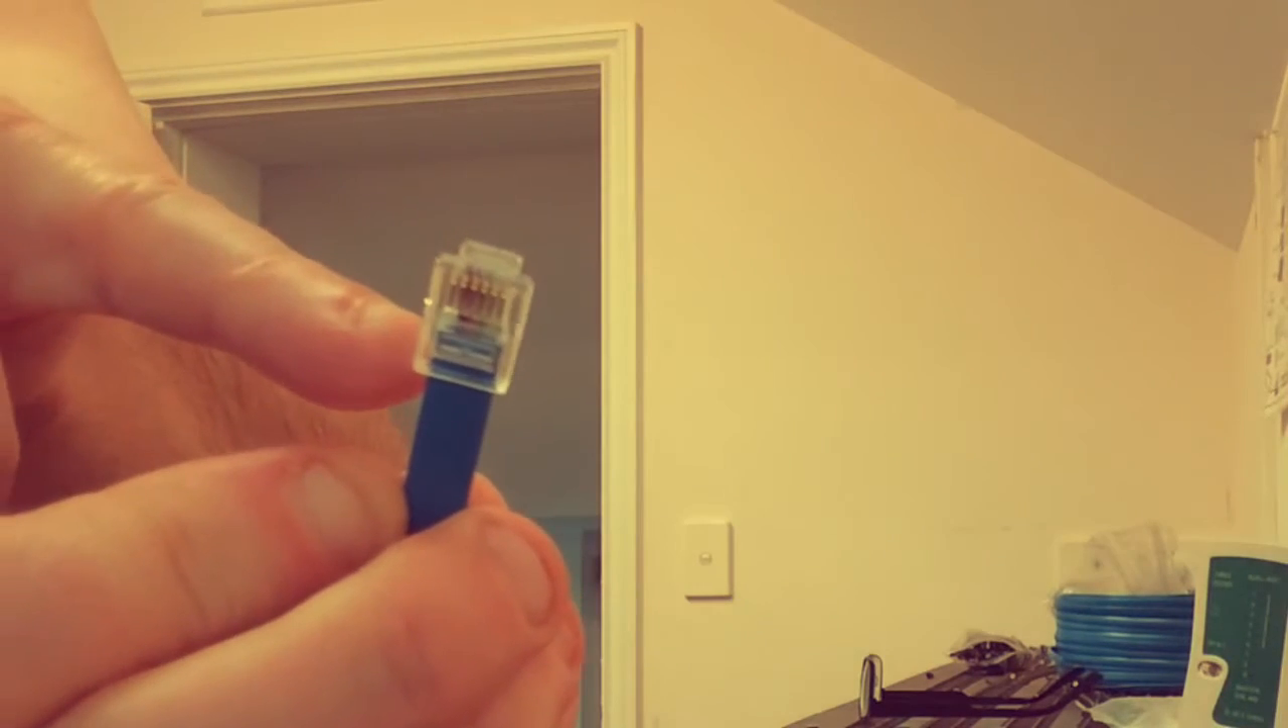We can see that the the blue has gone all the way inside the plastic there.